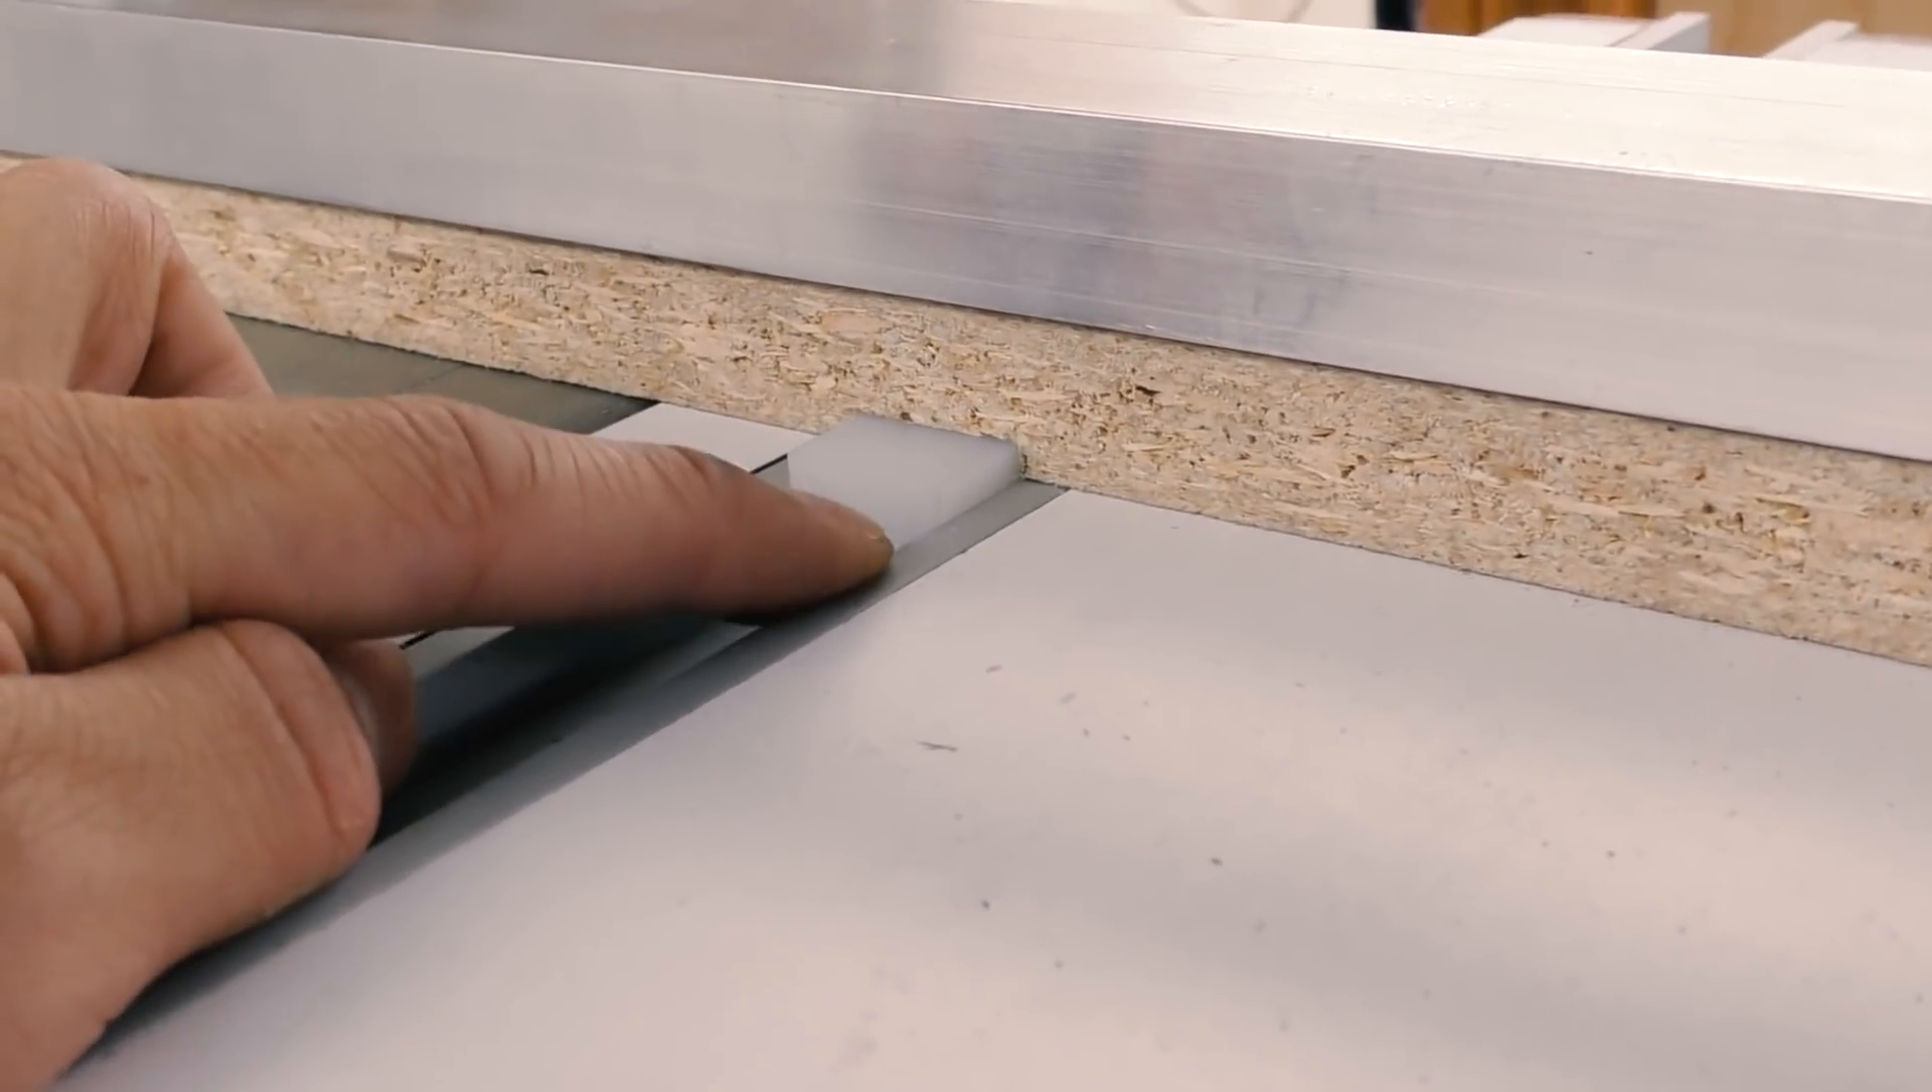Now since I've actually dadoed the piece of plastic into the wood, it actually sticks out above the surface, so I'll have to trim that down.